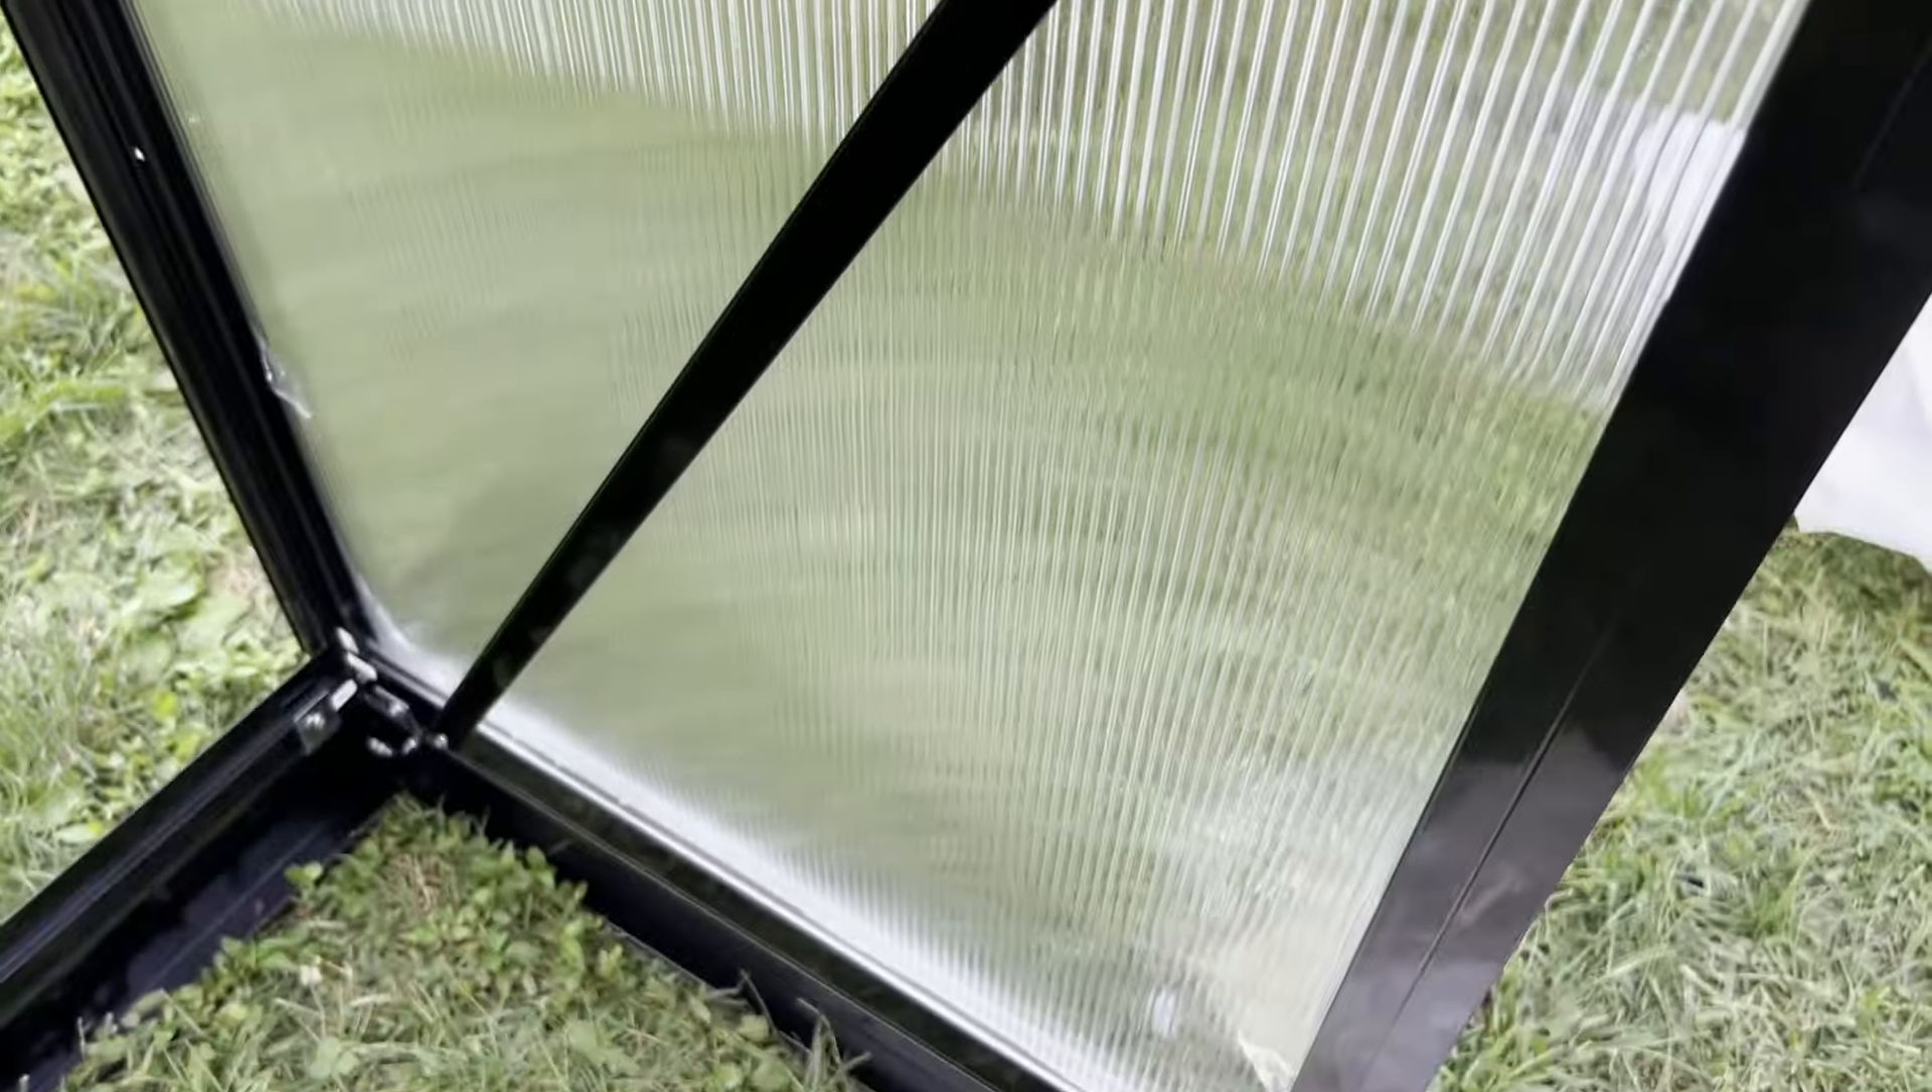Okay so we started putting some of the panels in and on the front and on the front you have these supports that lock in the the windows.